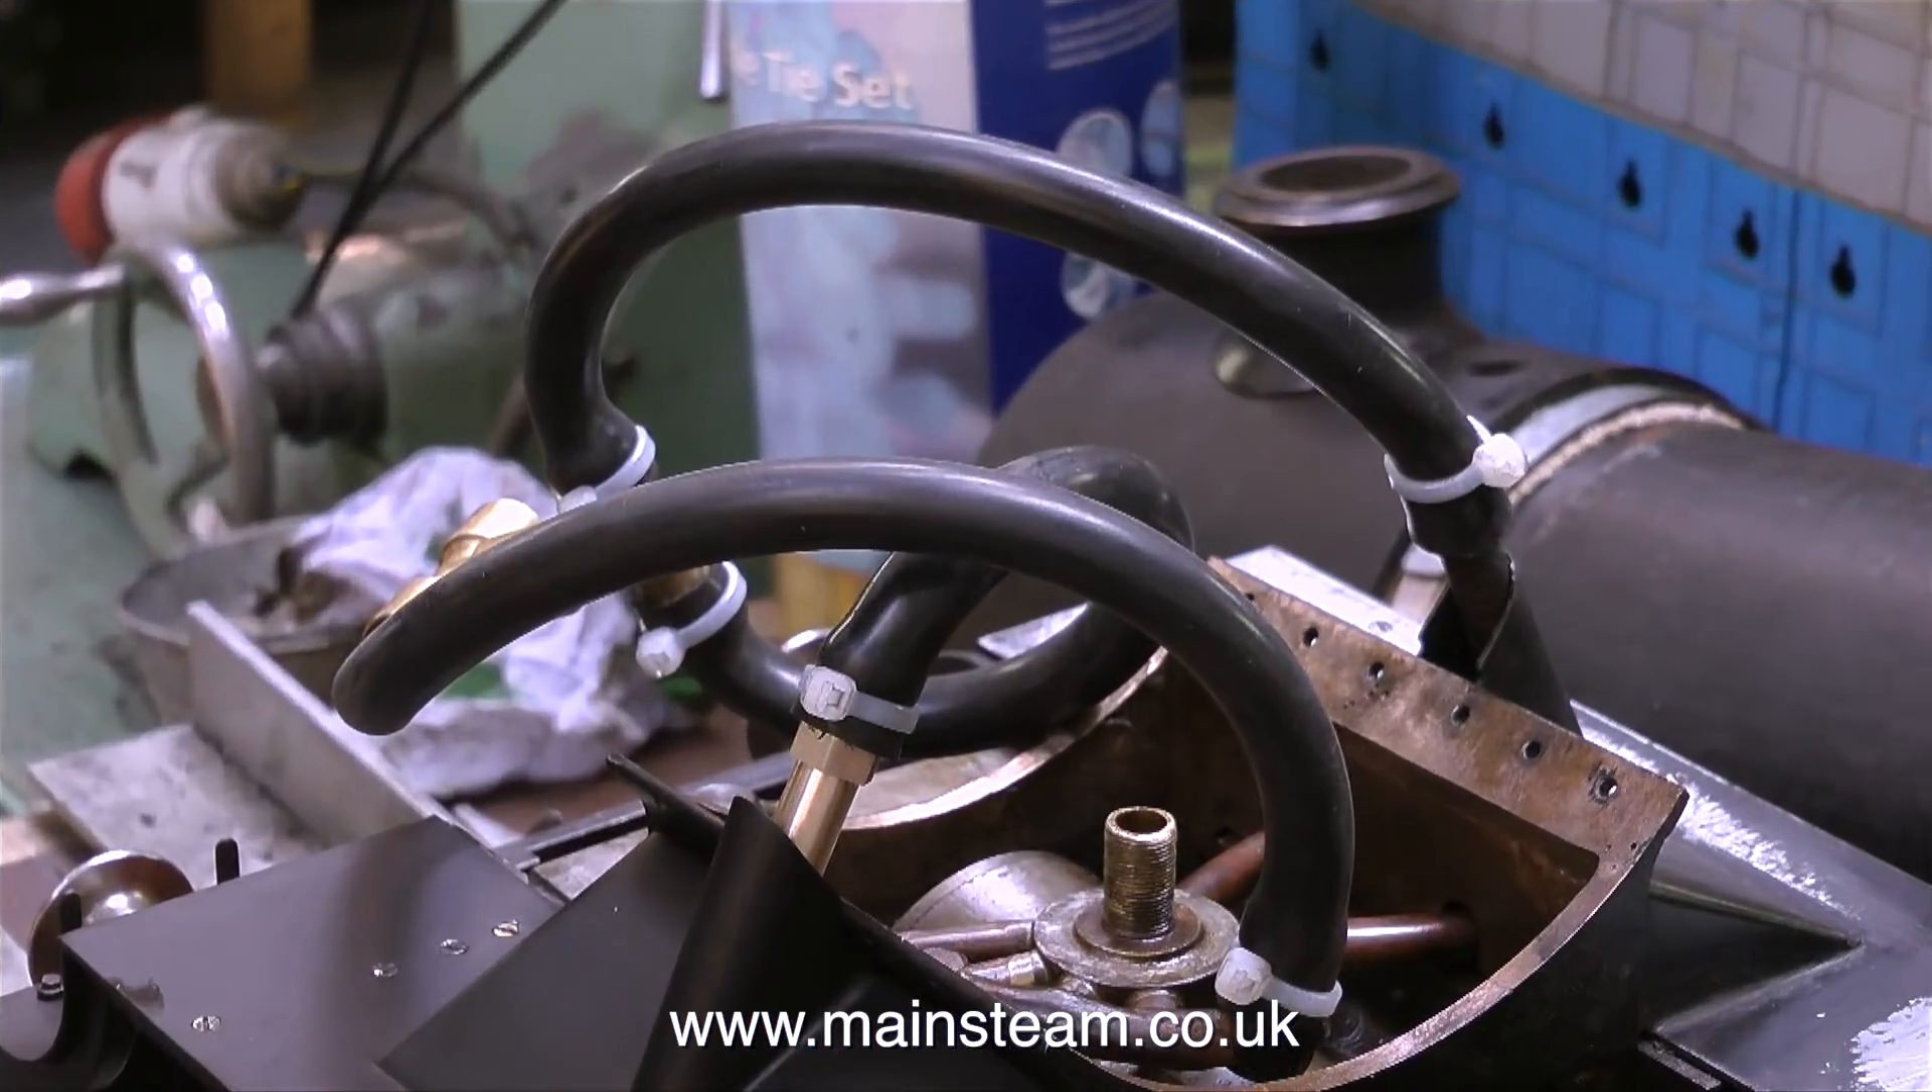In this clip I've attached some temporary silicone rubber pipes and I'm going to attempt to run the engine but before that I would like to apologize for the grievous error that I made in the previous episode.